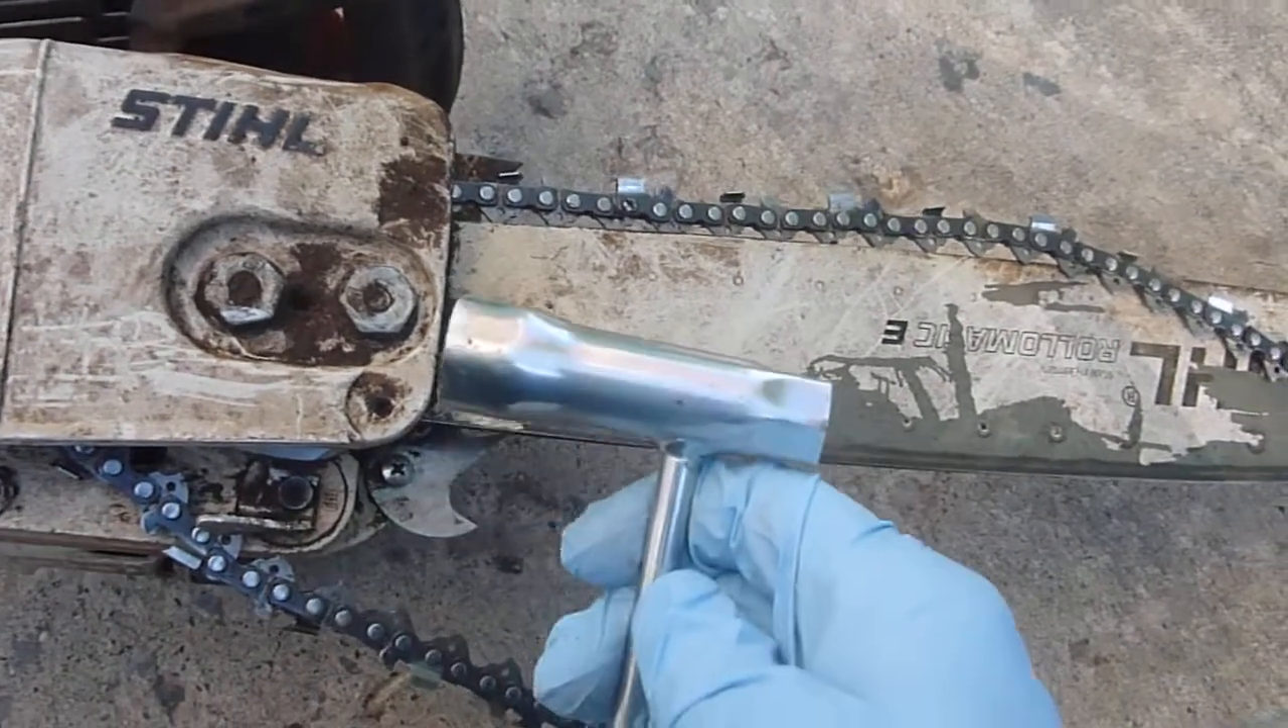Last time I was out, I was cutting some brush and I flipped the chain off. I haven't put it back on yet because I'm going to sharpen it.